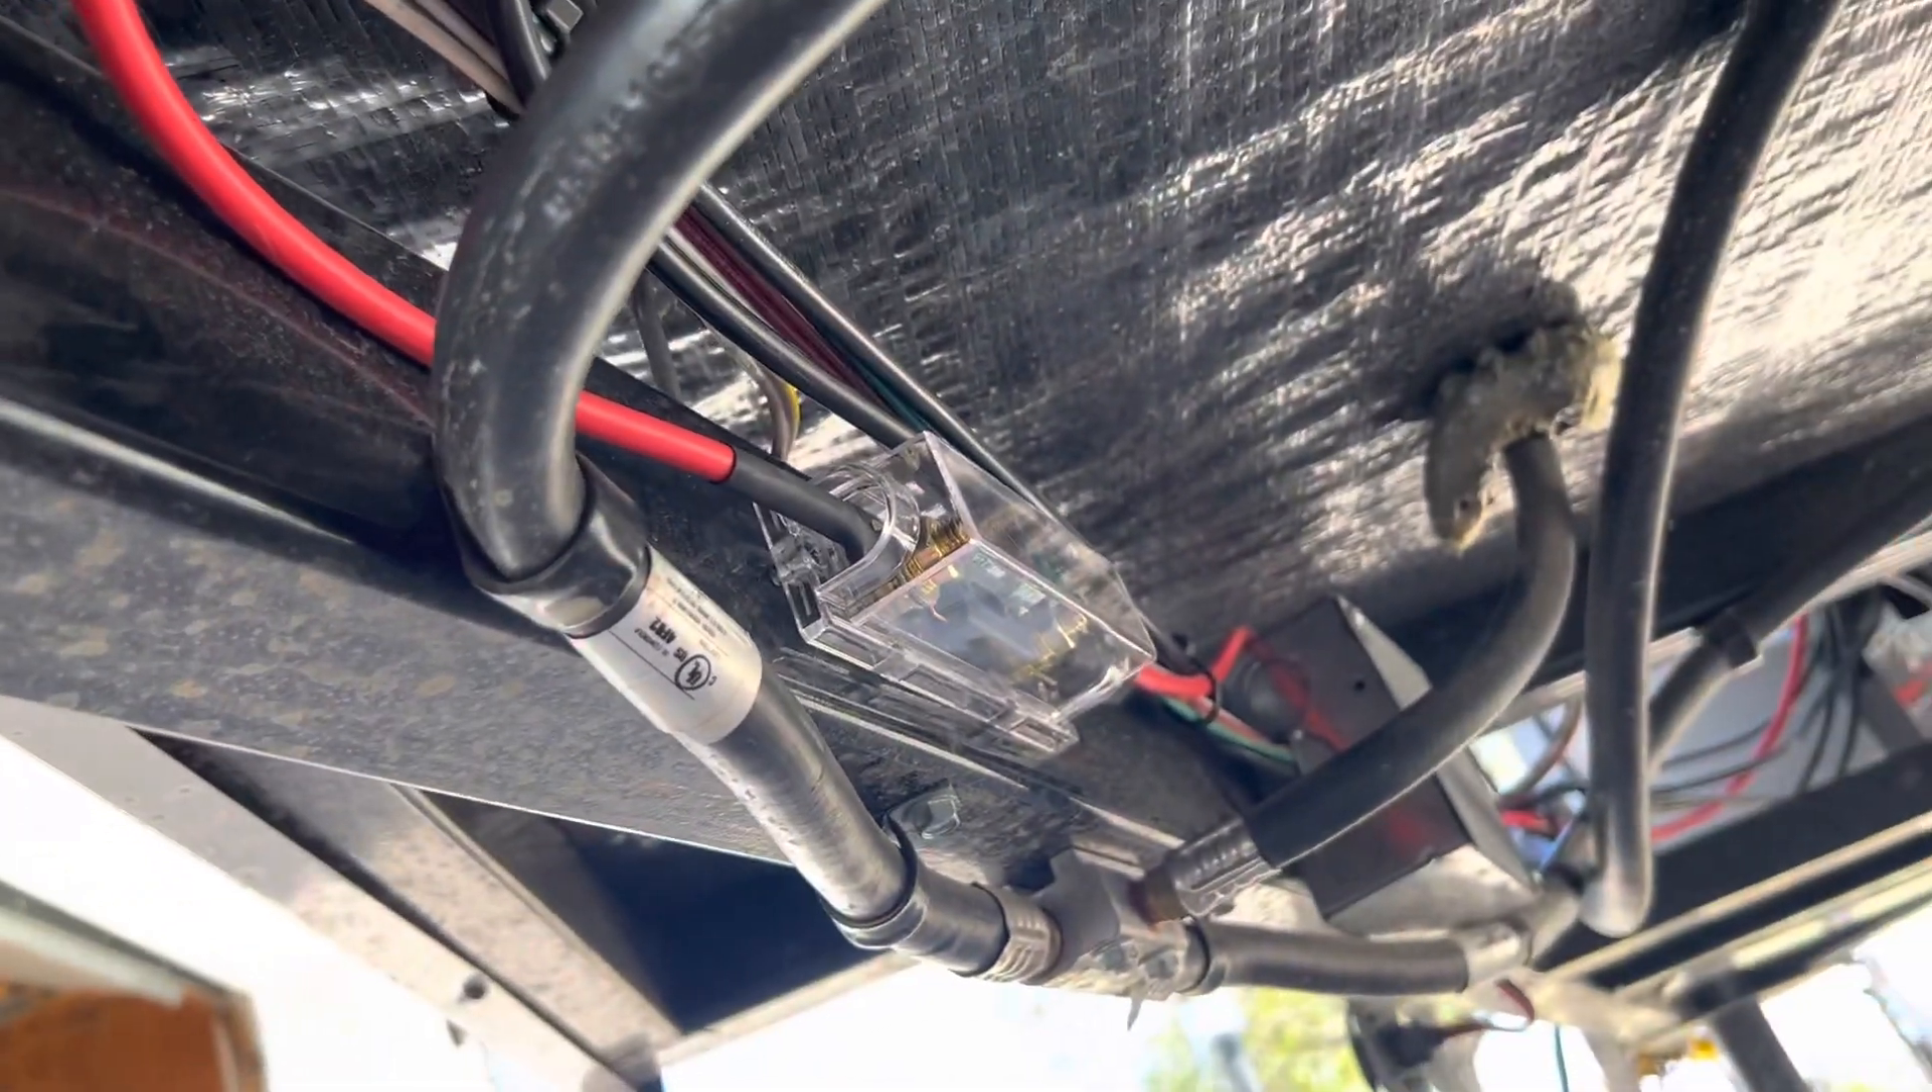I mounted my fuse holder on the a -frame.